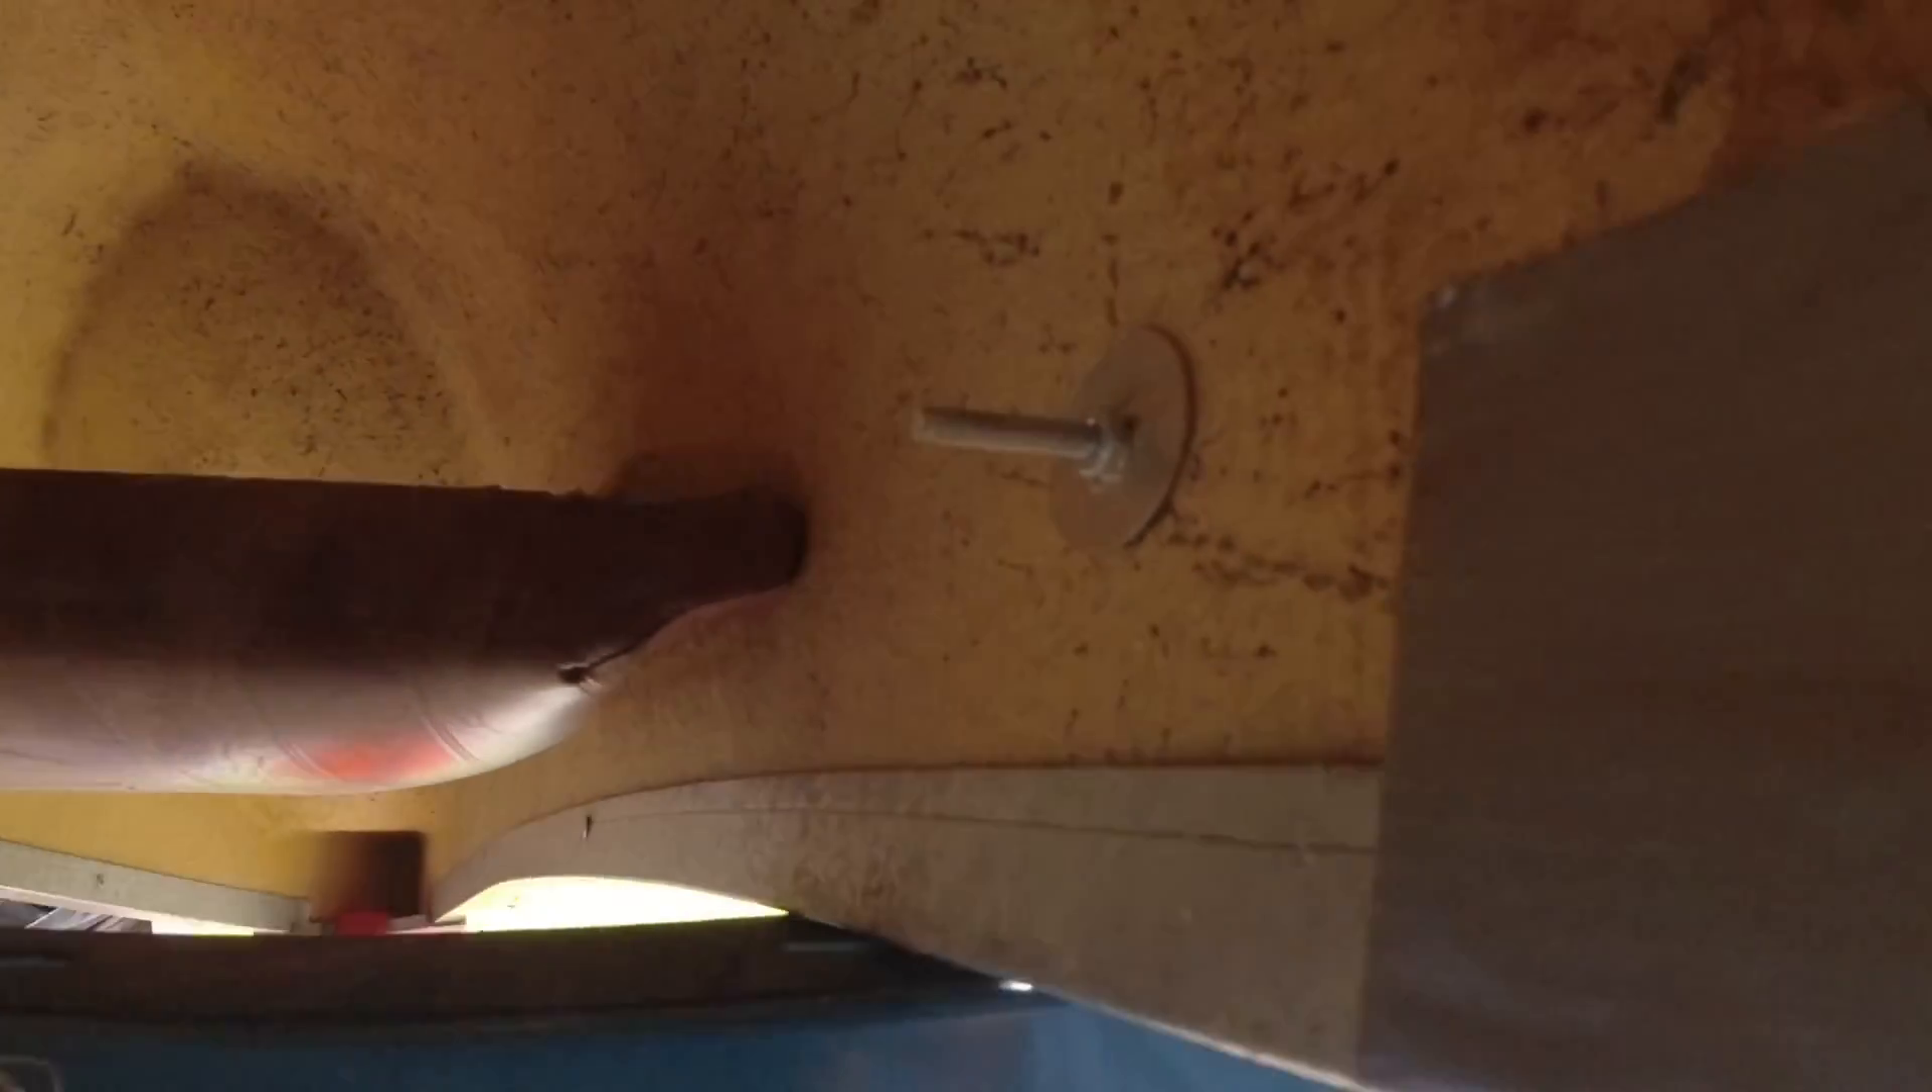You see yeah we have a fairly significant bolt sticking out.